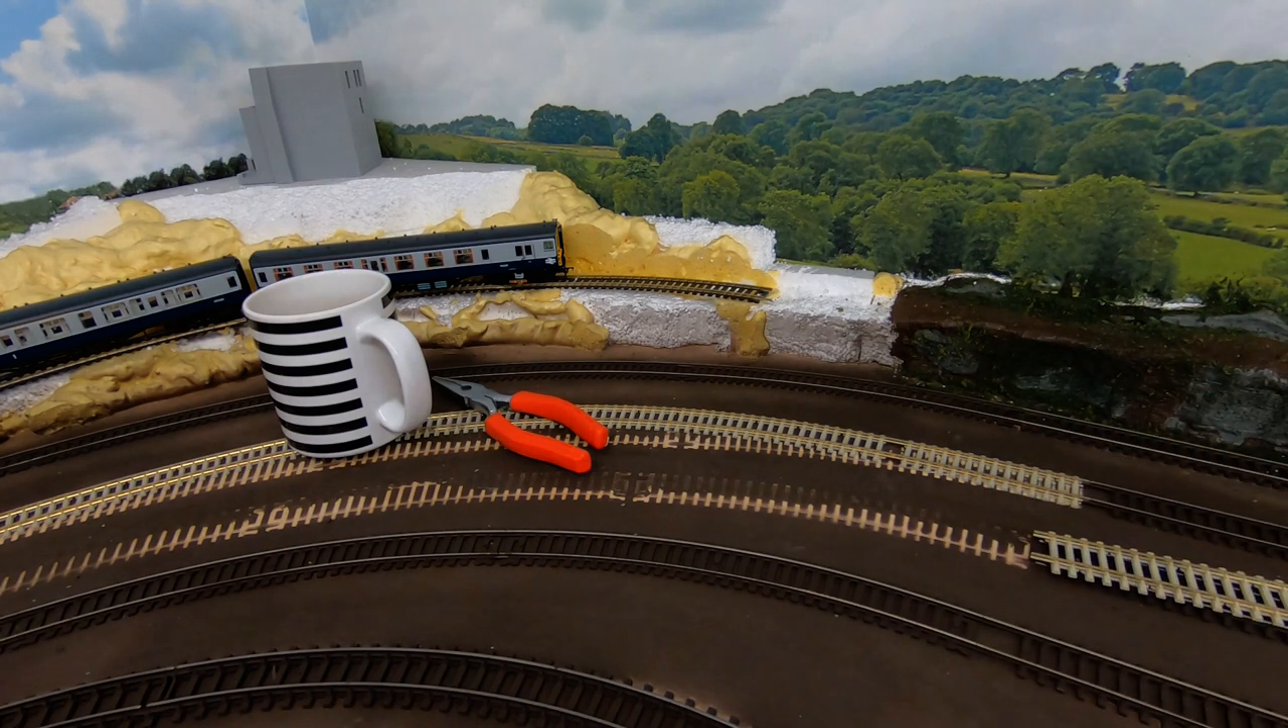So um what I've got here is I've got the track in place and it's looking pretty okay on the other side.